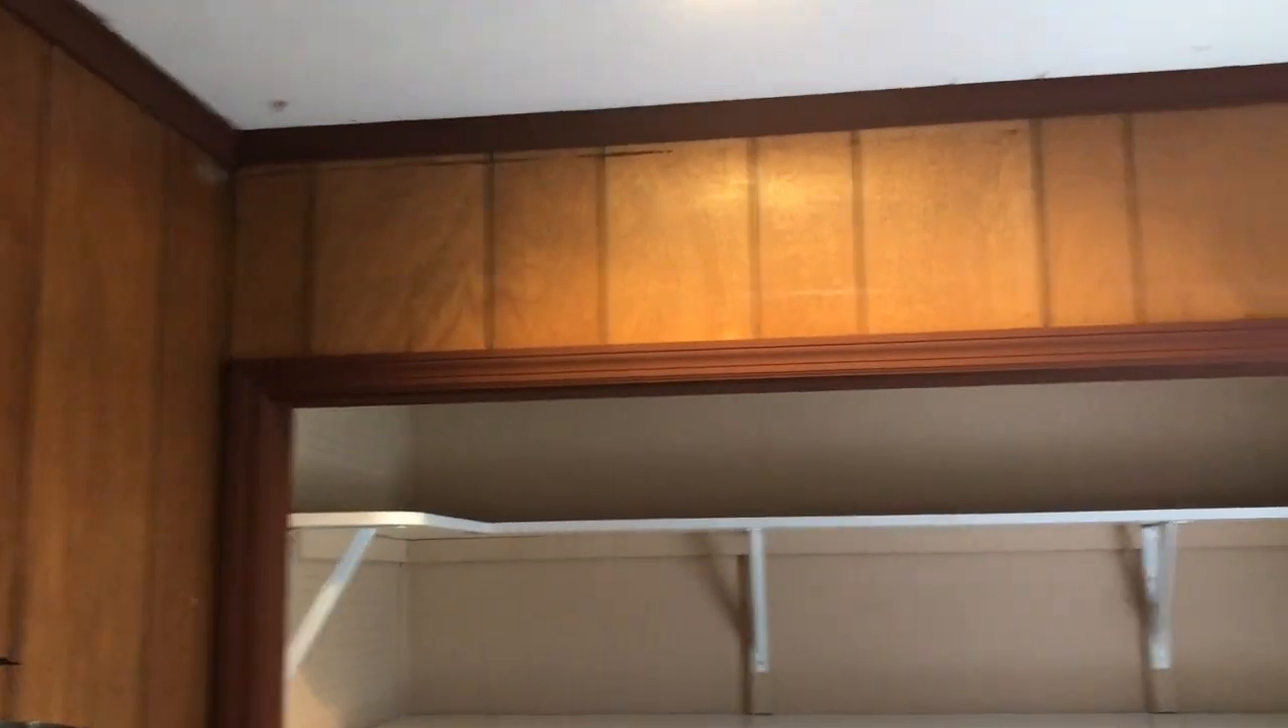We got our crown molding back up there.